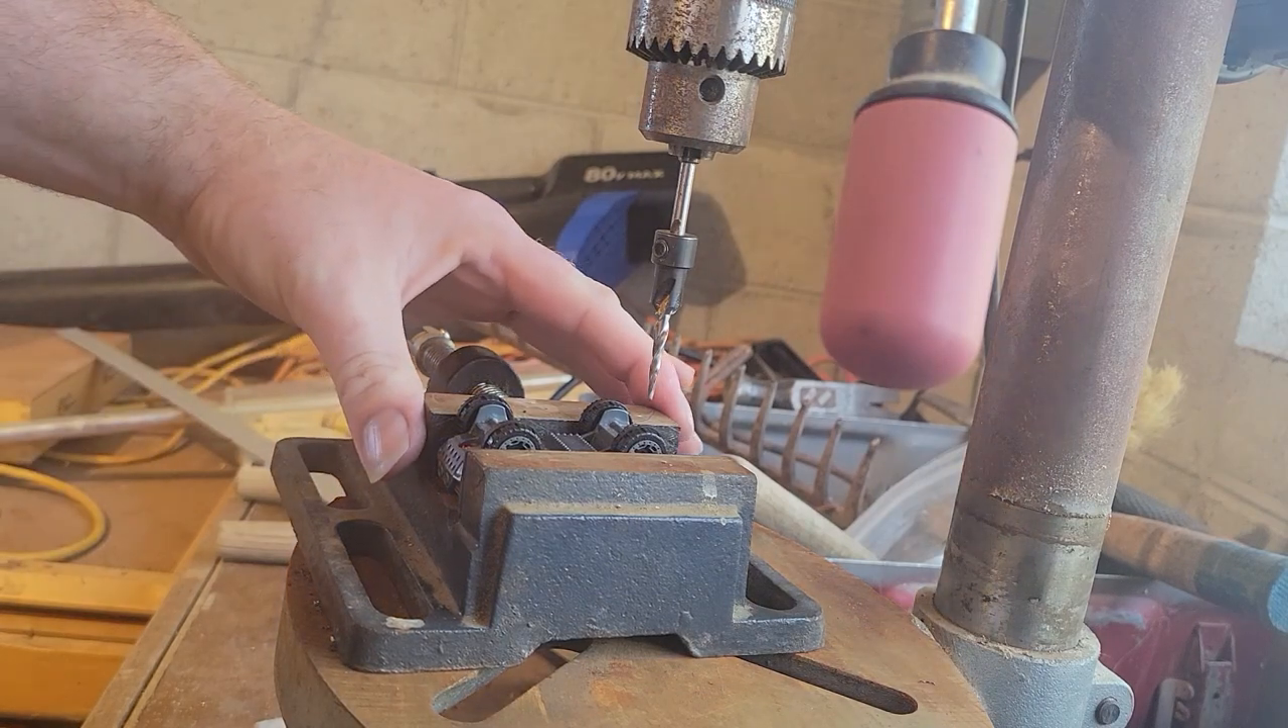All right, we've got the bit installed and we've got the little truck inside the vise.